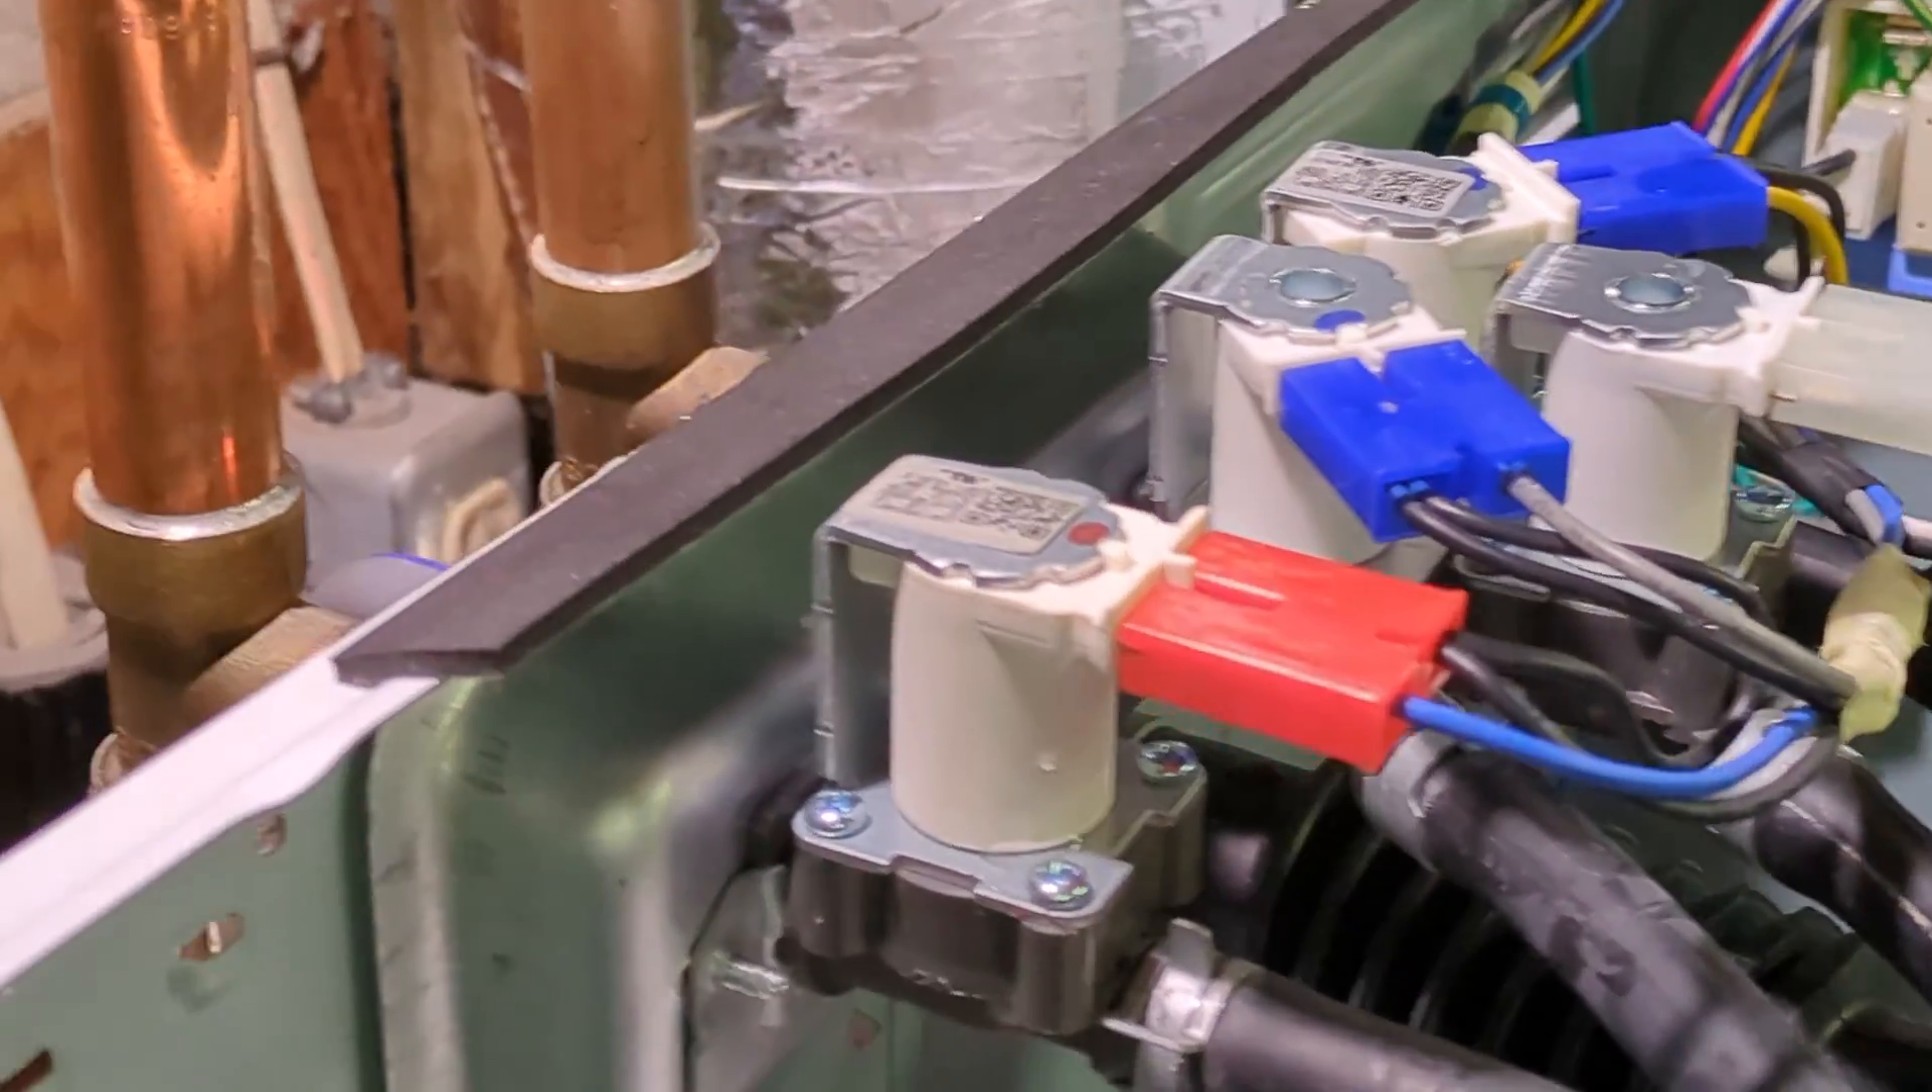New inlet valves are on.